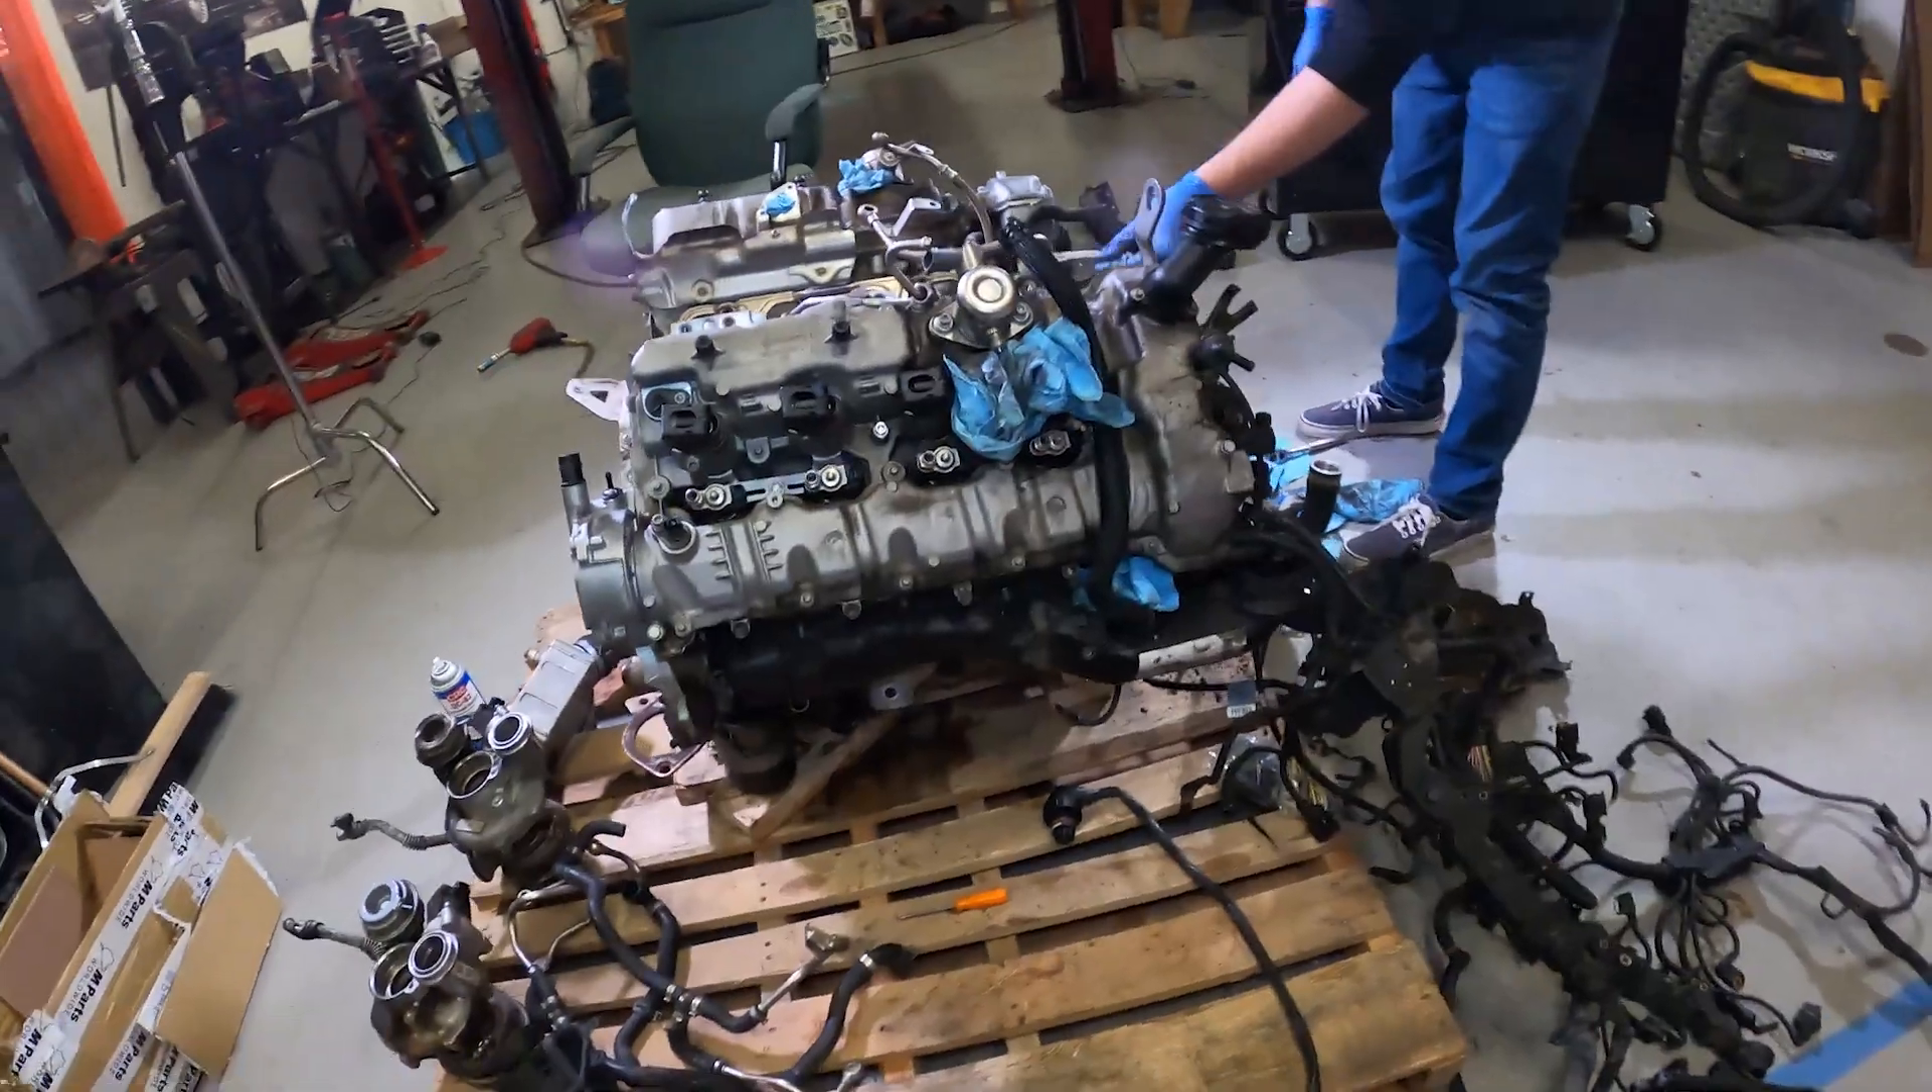Harness is most of the way off we got uh just a little bit left to unplug.